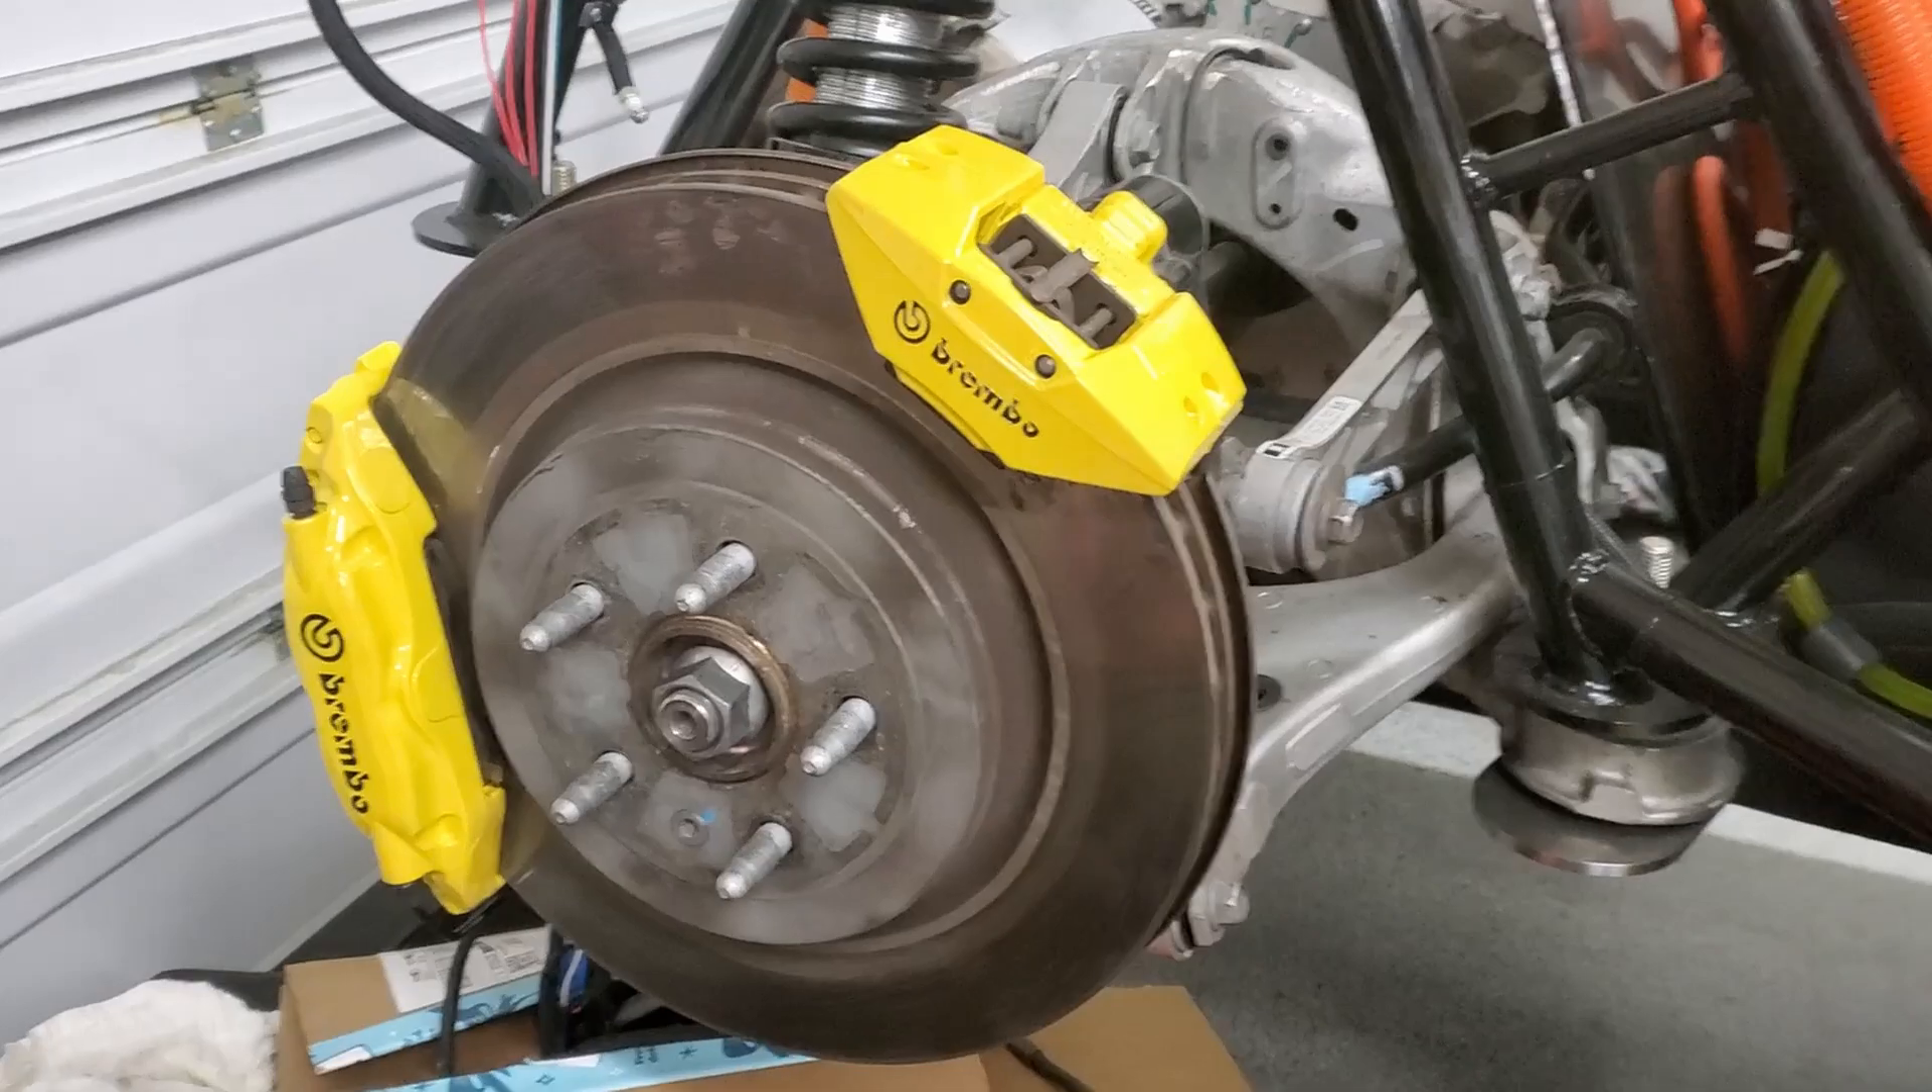I got the brakes back on so I think they're looking pretty good now.